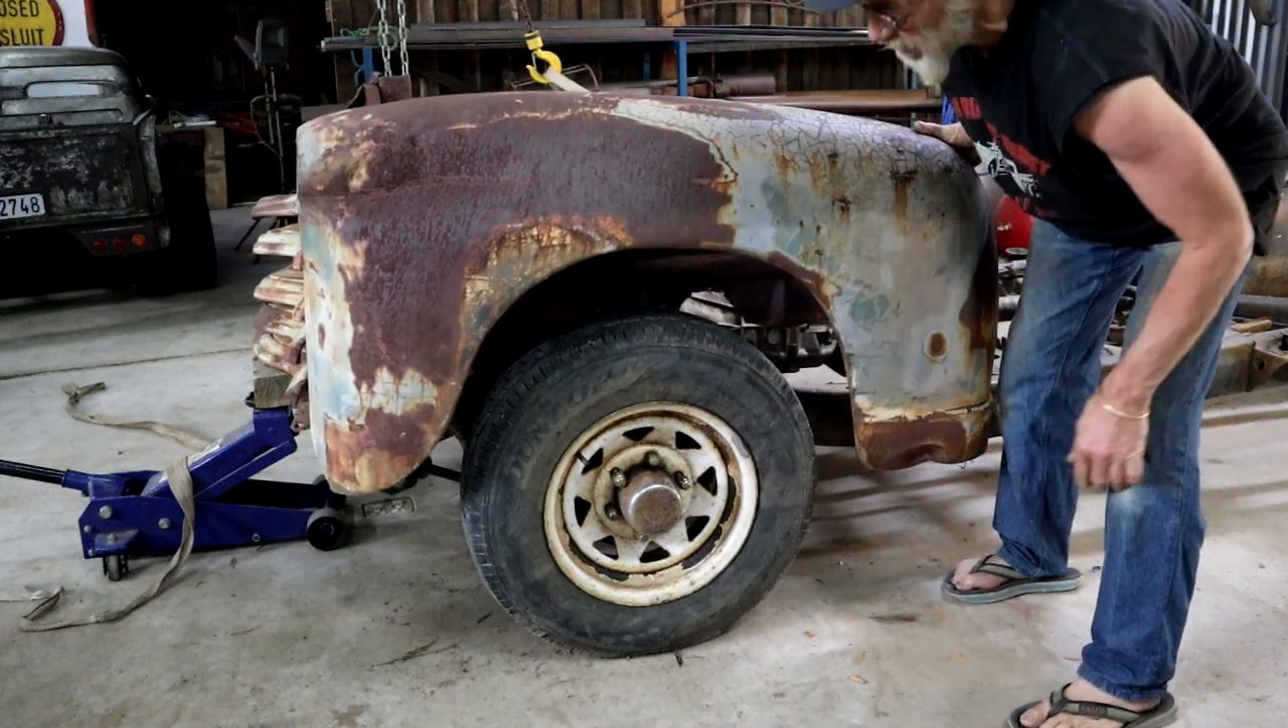I've got my wheel basically in the center of the wheel arch.